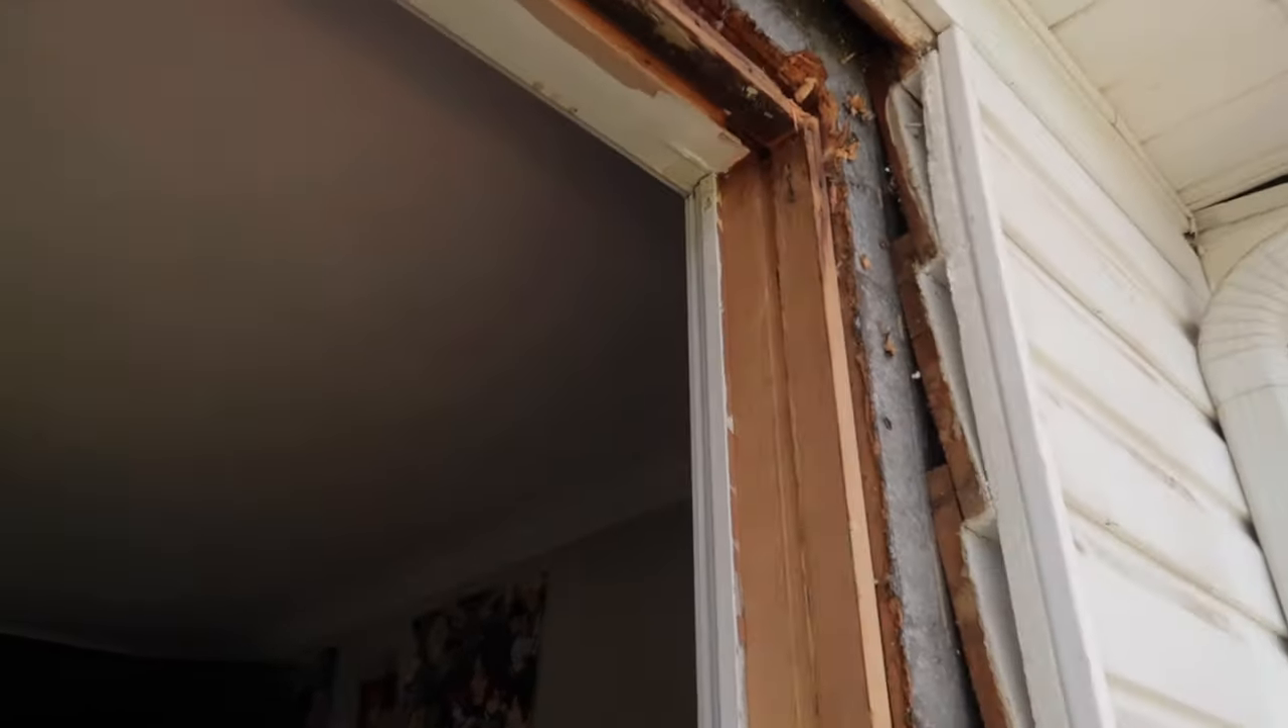Okay, we've got the window out. We've got all the pieces of trim off.